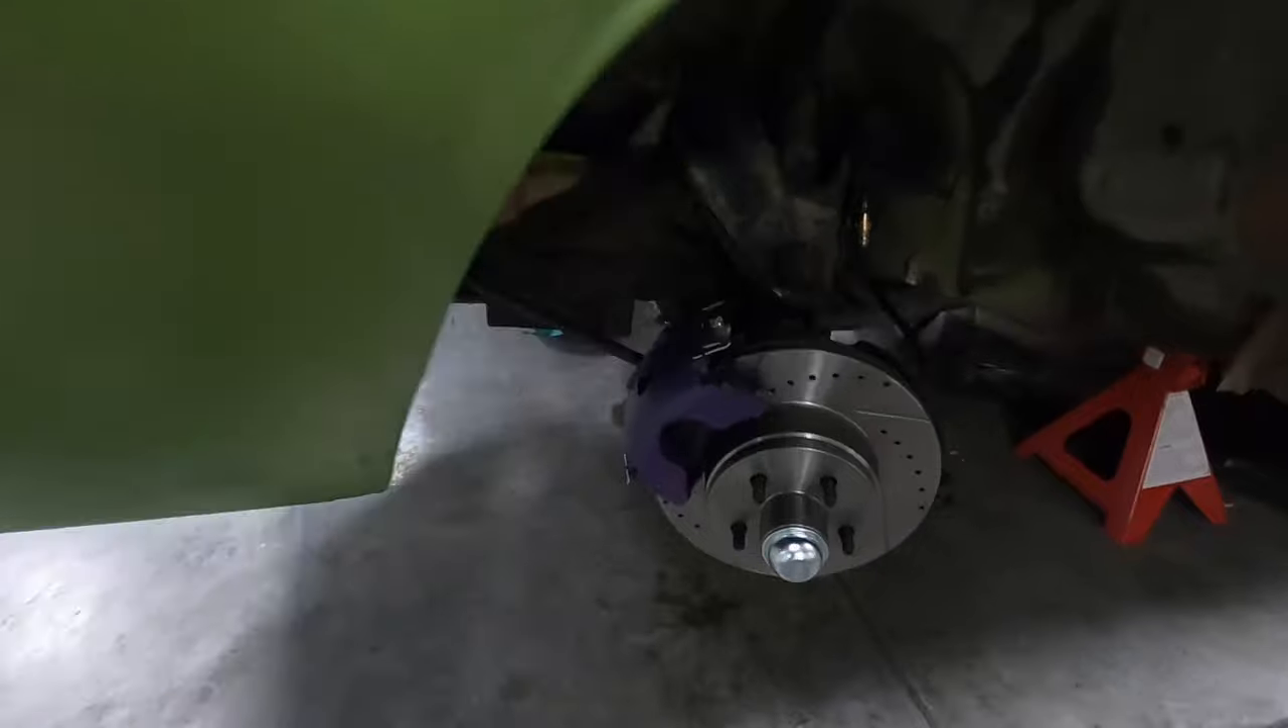So all the brake is together.